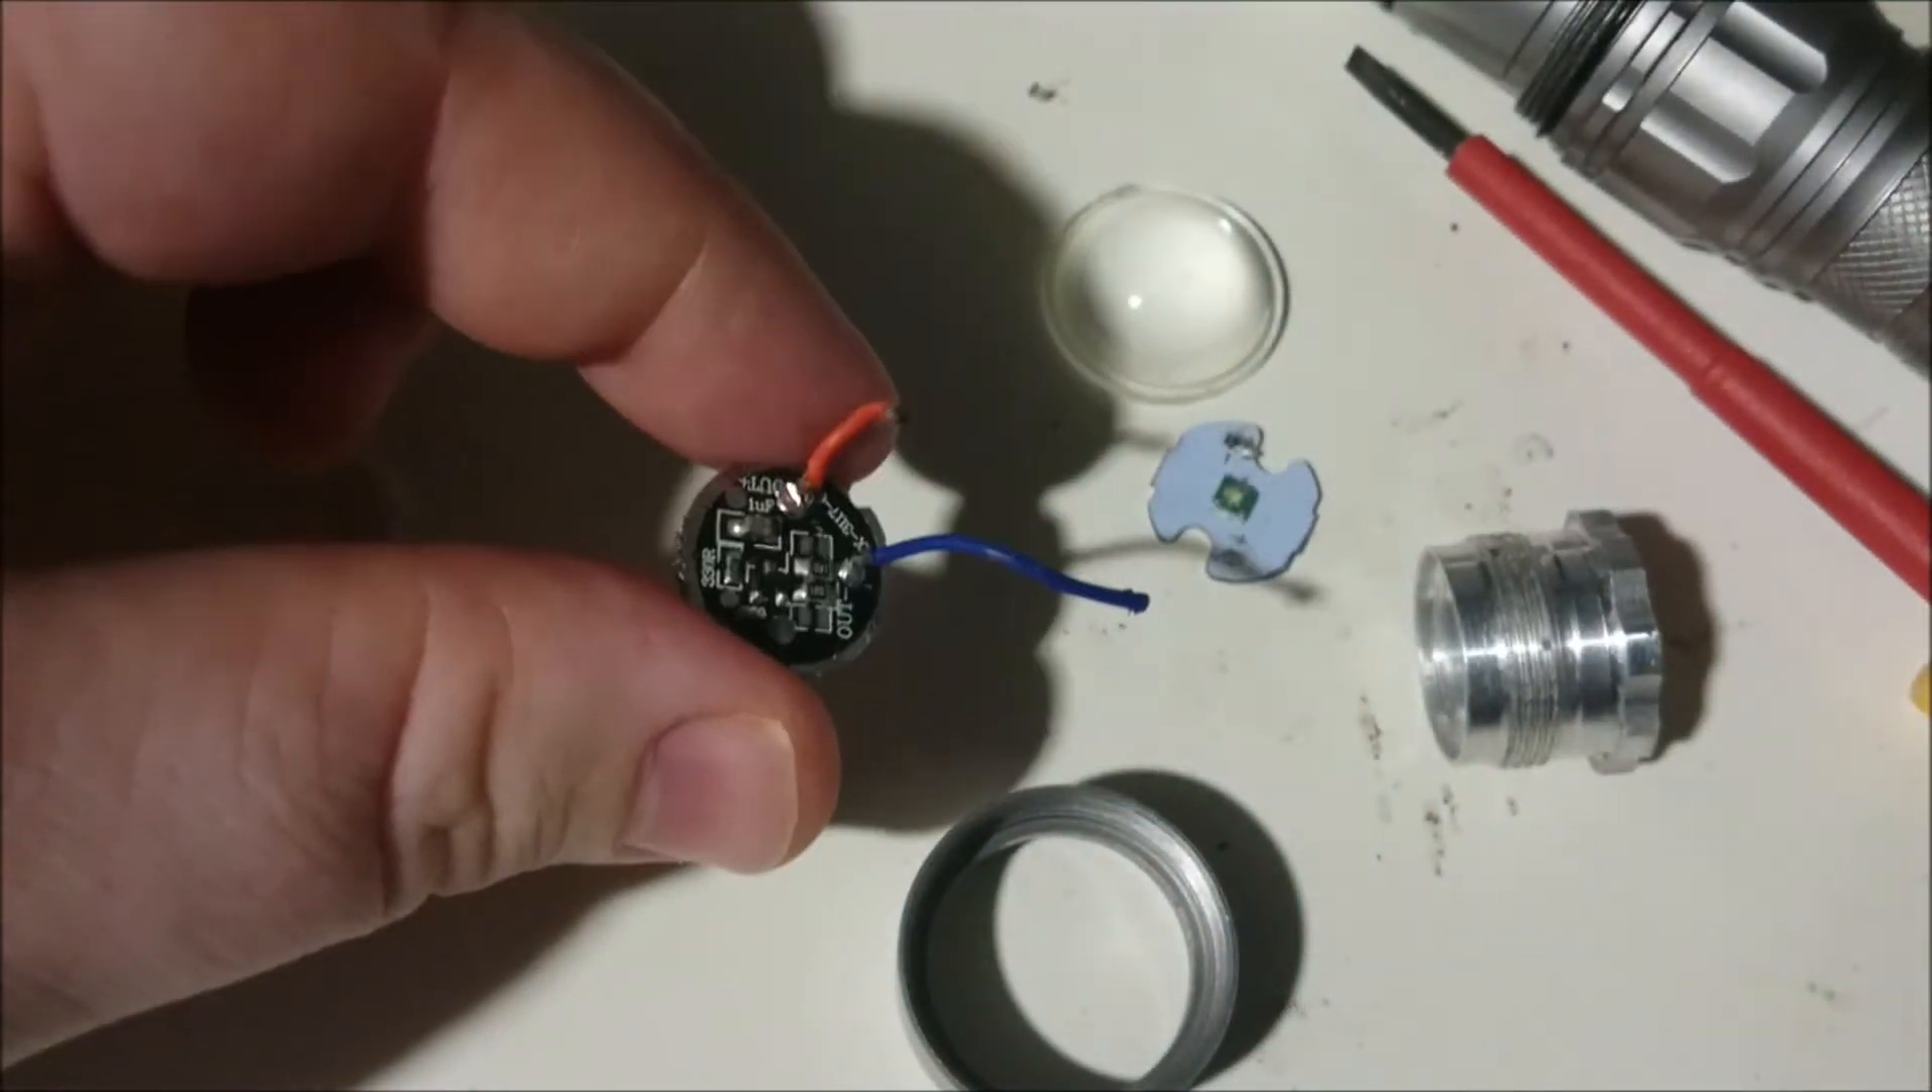Alright so that emitter is now off.